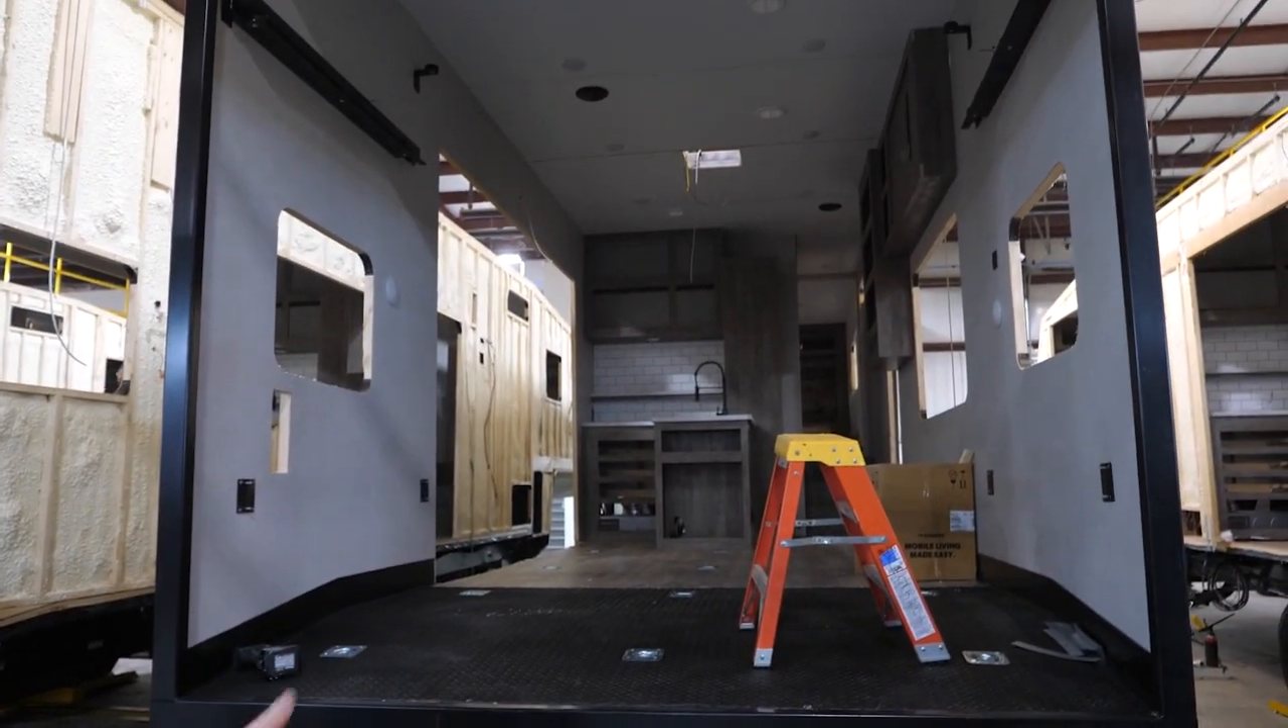You've got all your roof on you got your sidewalls on.